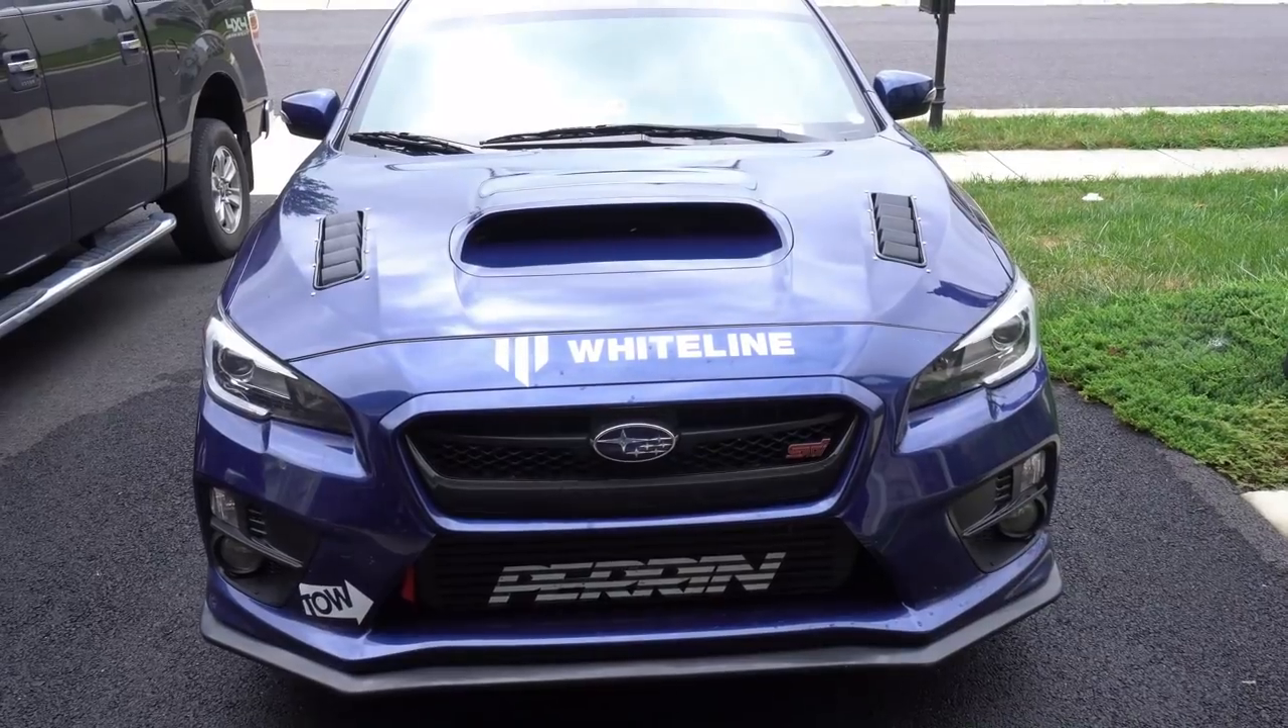Alright, so the hood vents are installed and let me show you what I've done.